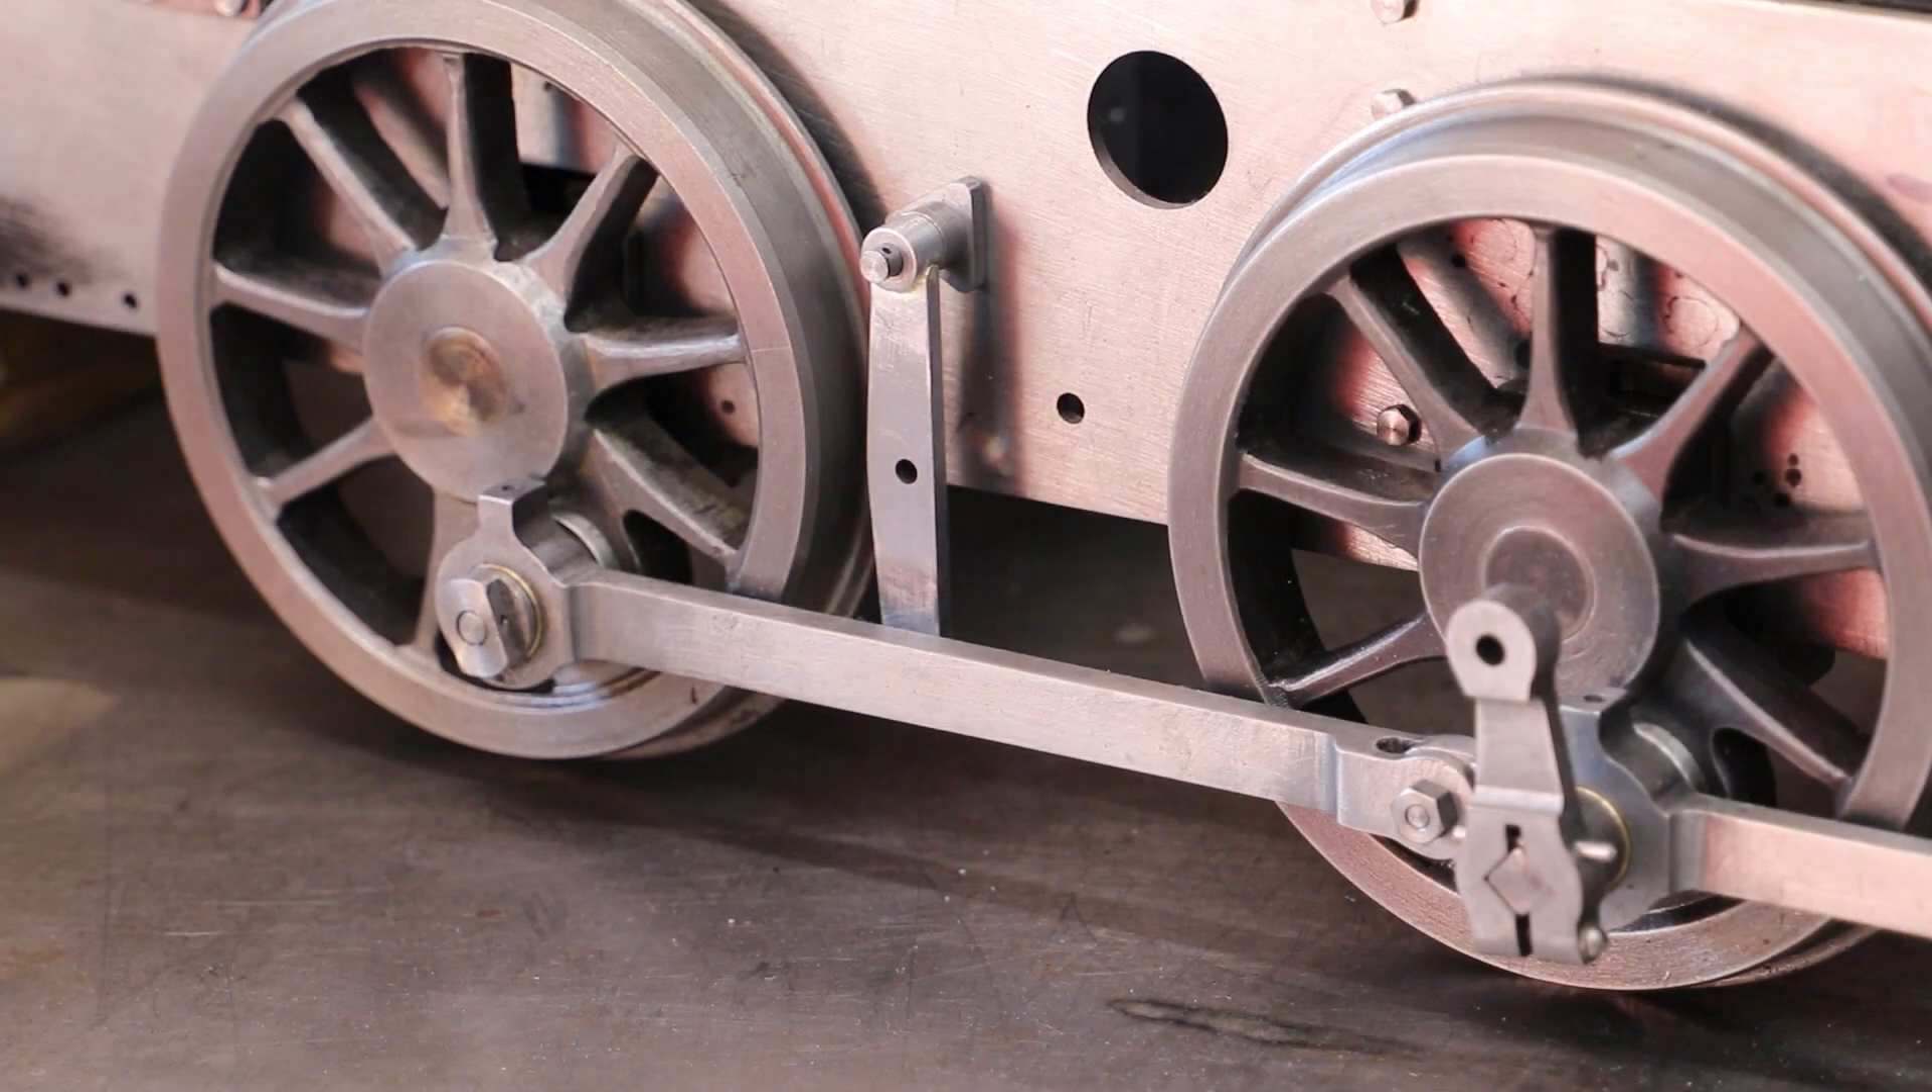Here's one of the hanger brackets and the hanger itself fits just like that.